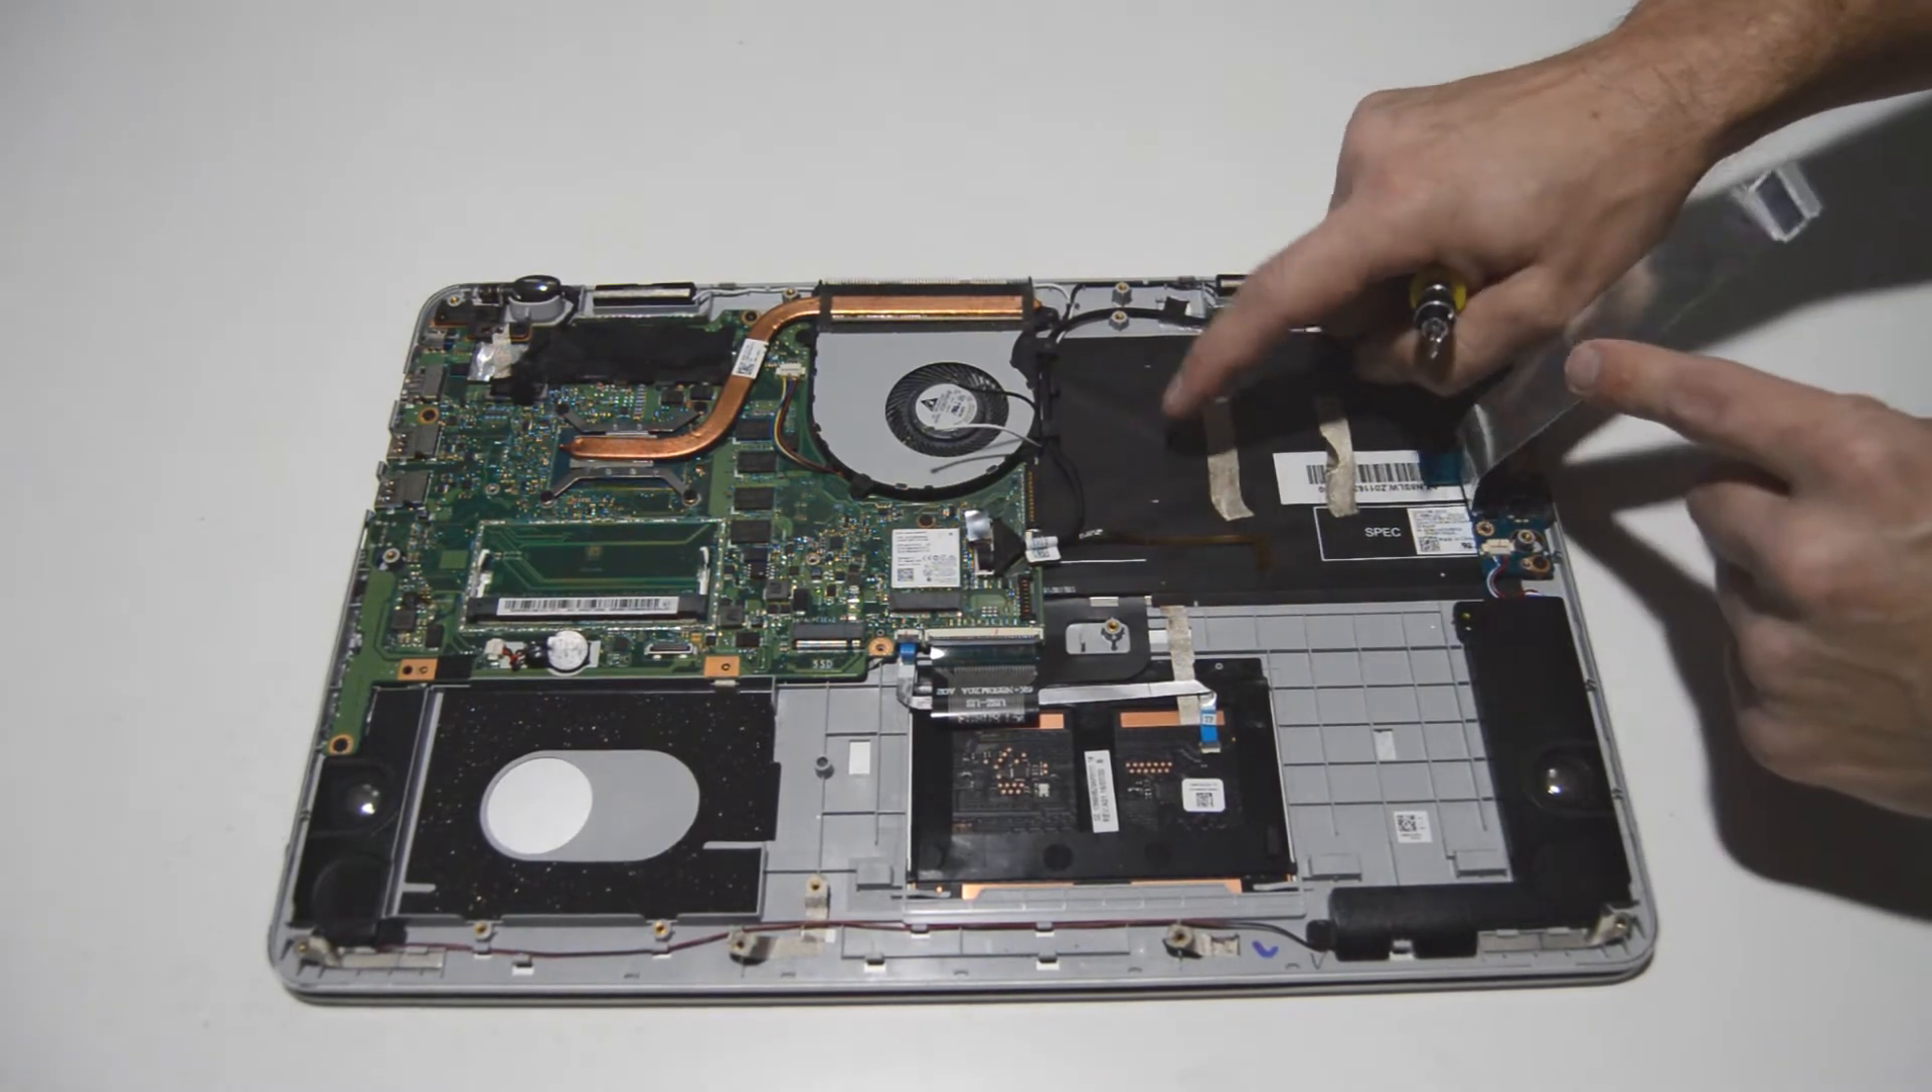And of course we have the obligatory tape that we'll have to remove.